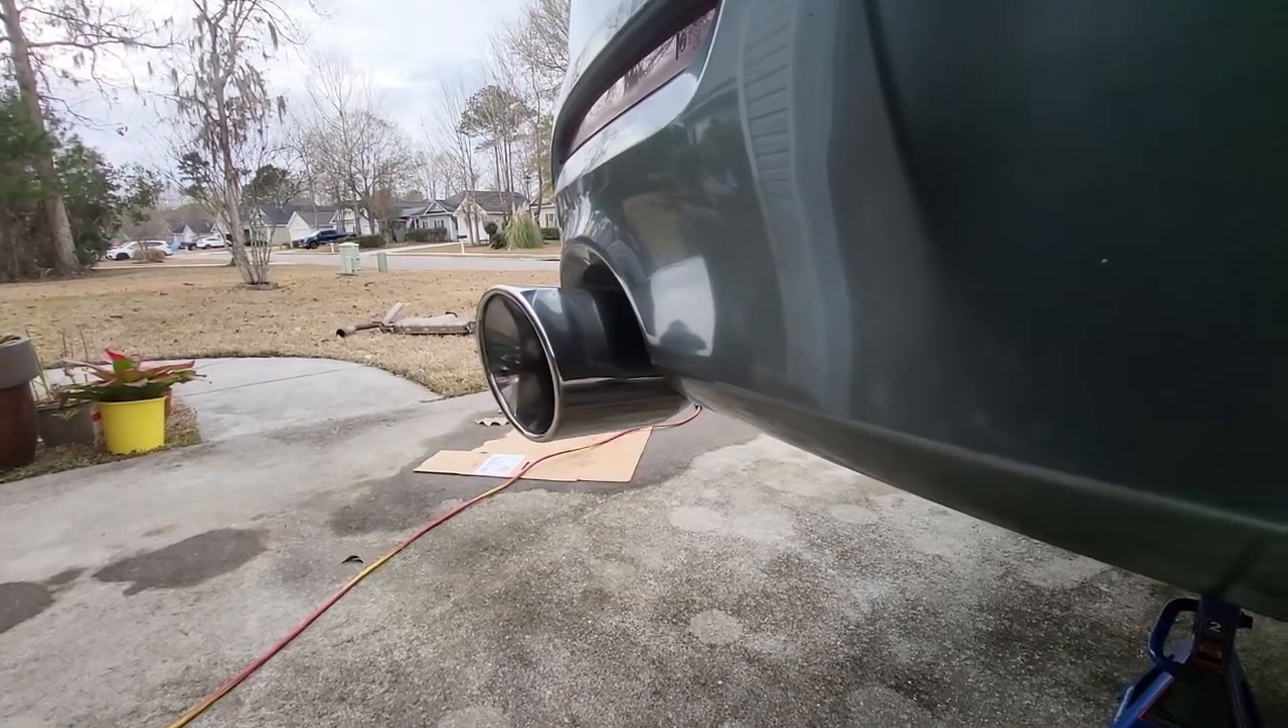The only thing I don't like about this exhaust pipe is you can see how far it sticks out from the bumper.